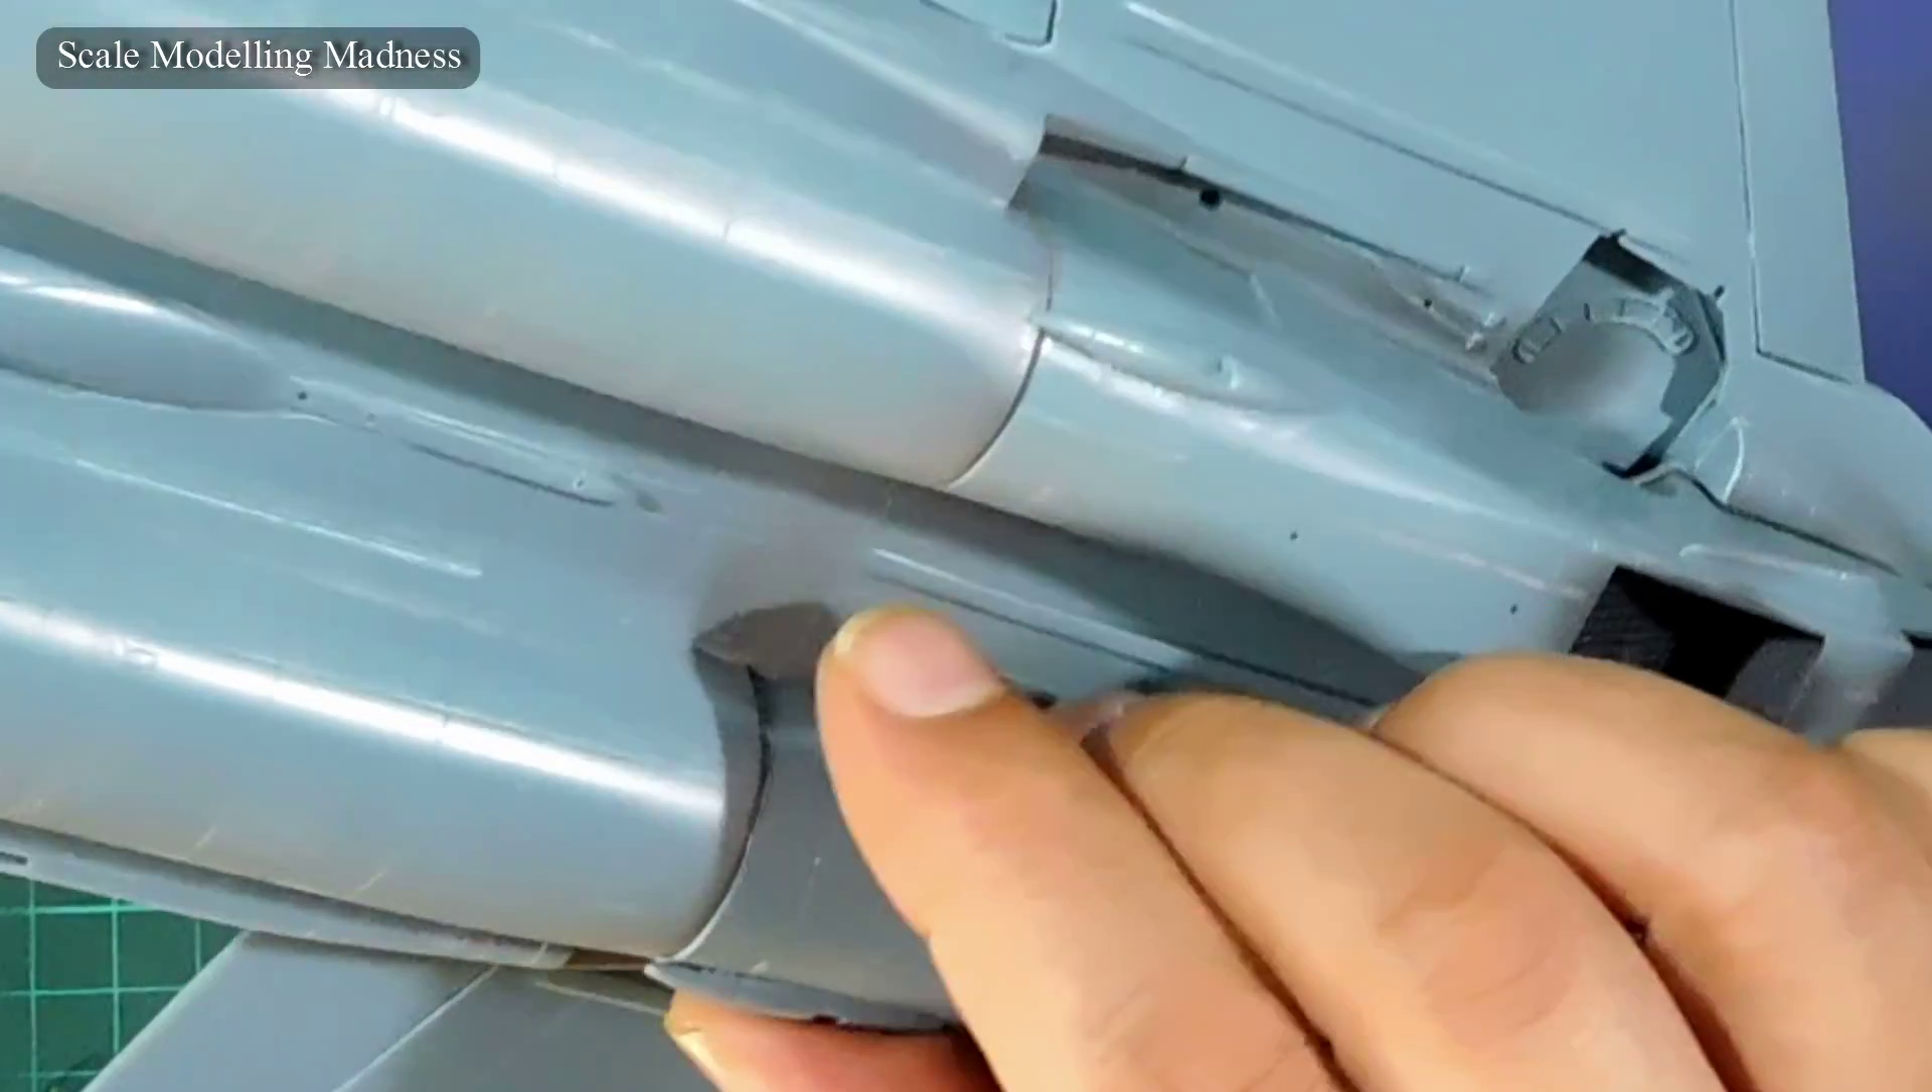There is a gap between the intake and the fuselage, but I don't think it will be too hard to fill later with some putty.